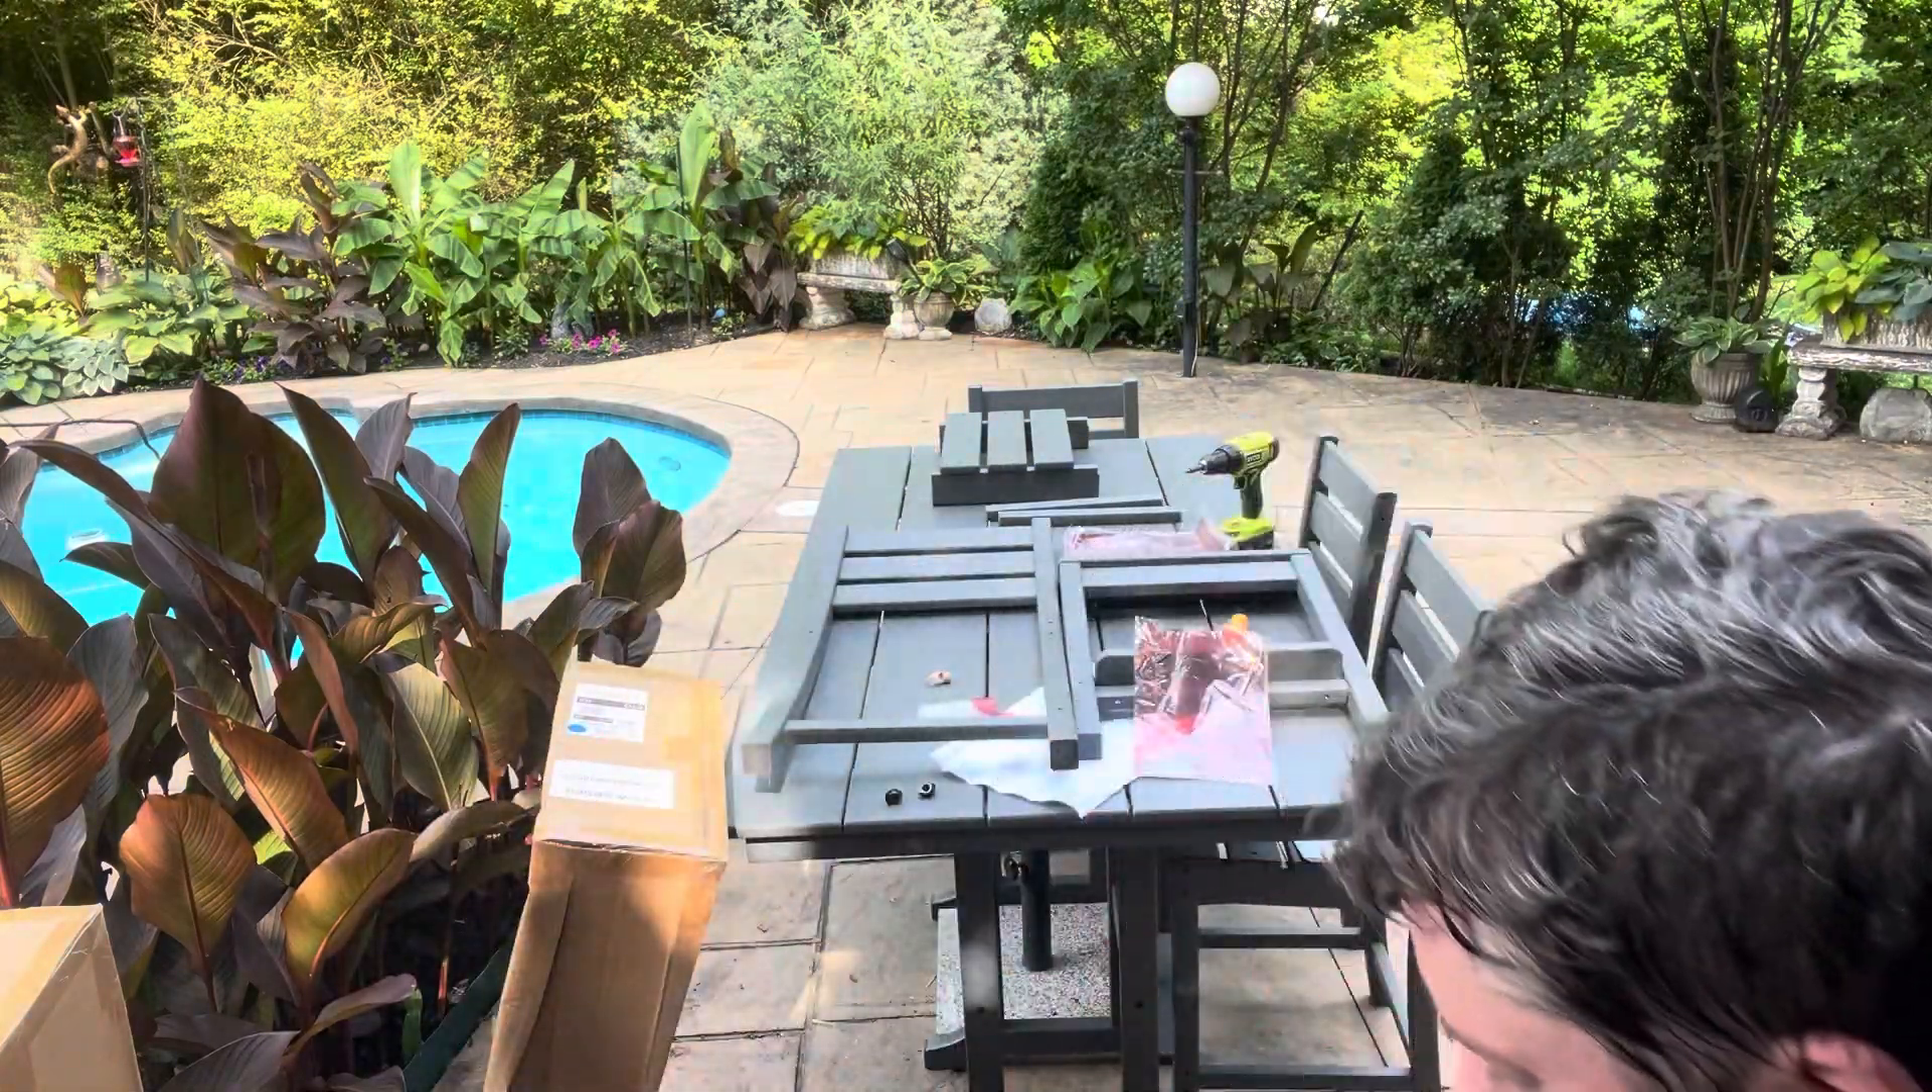All right, got the table together.